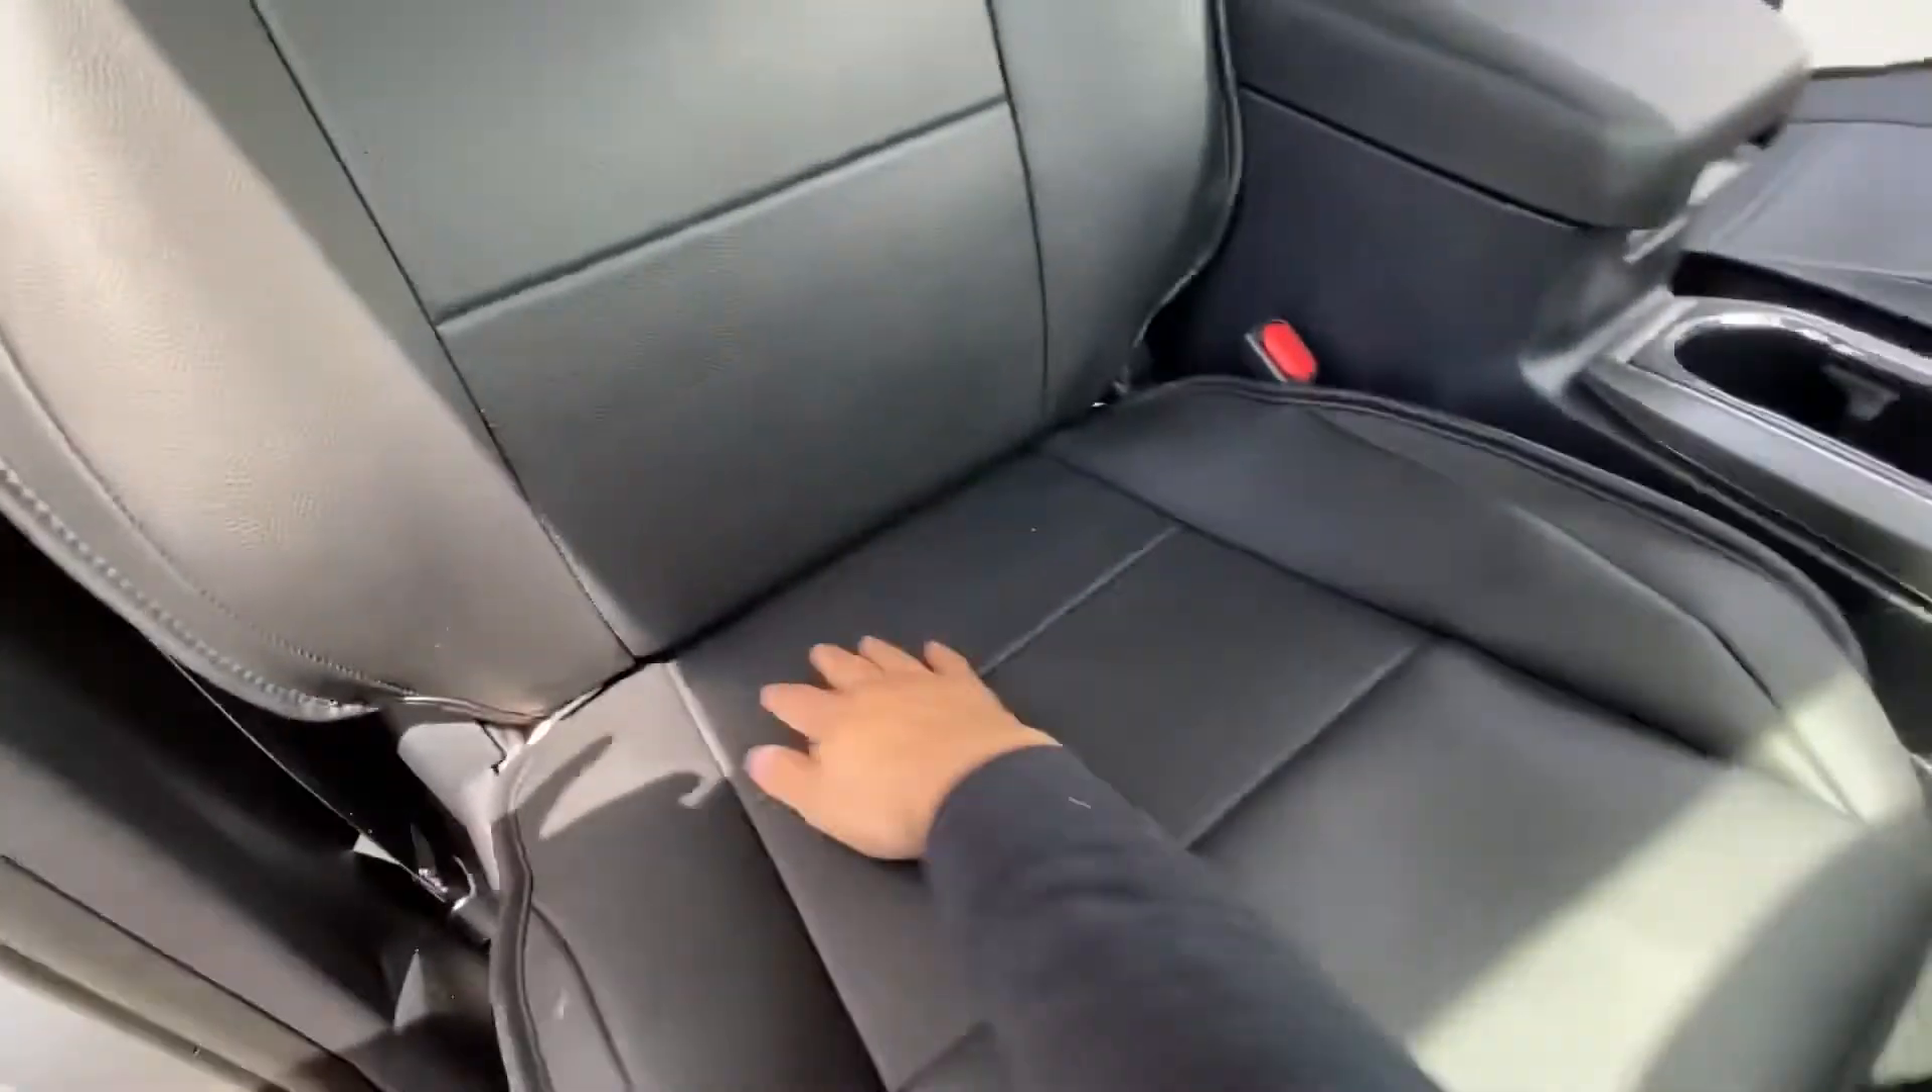Once you put the bottom cover on, this is how it's supposed to look.